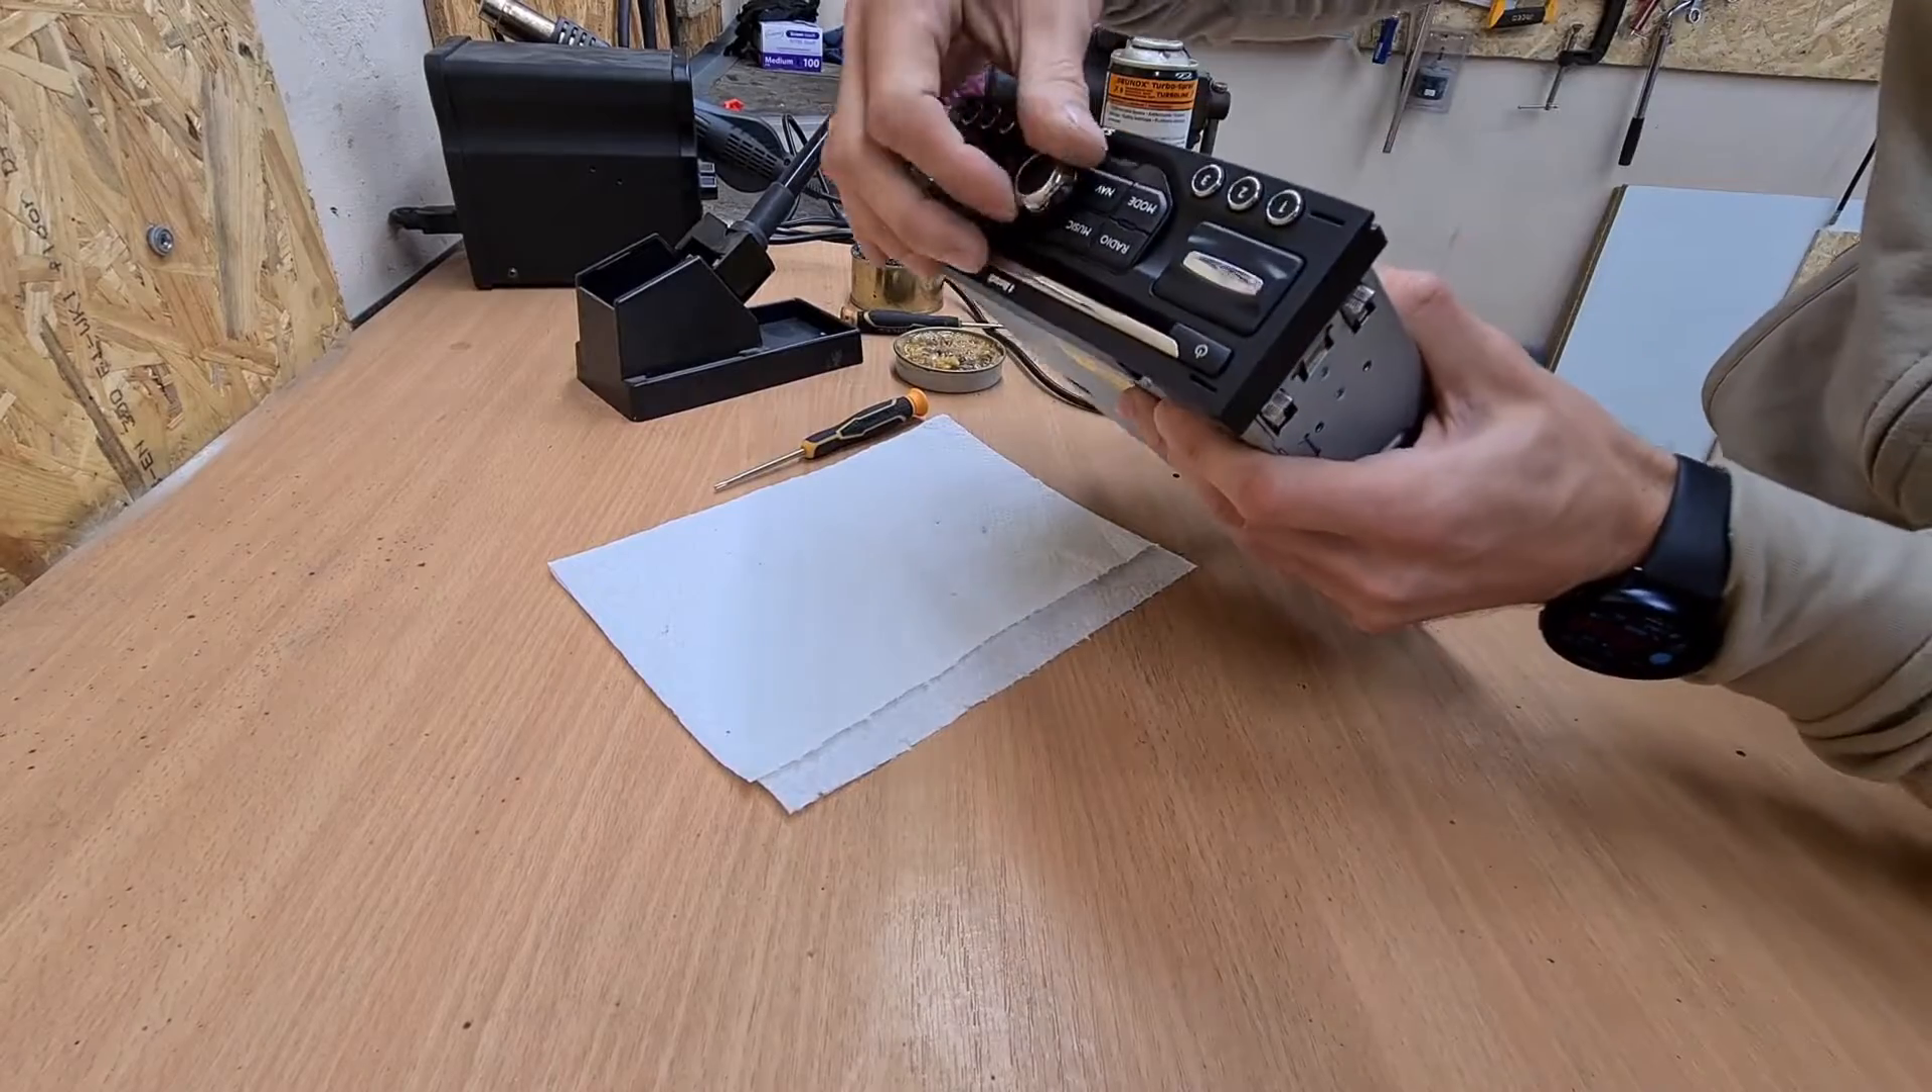Here, head unit is assembled back together.